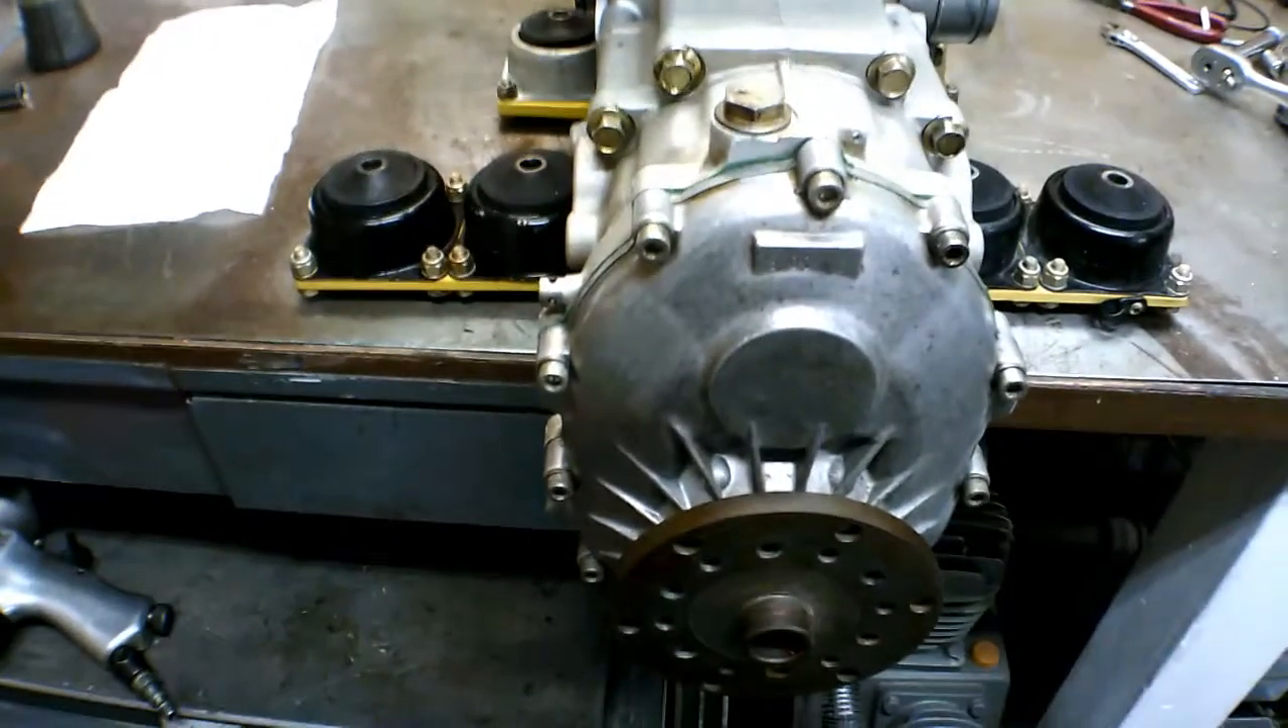The motor mounts are on there and it's pretty much ready to put back in the plane.